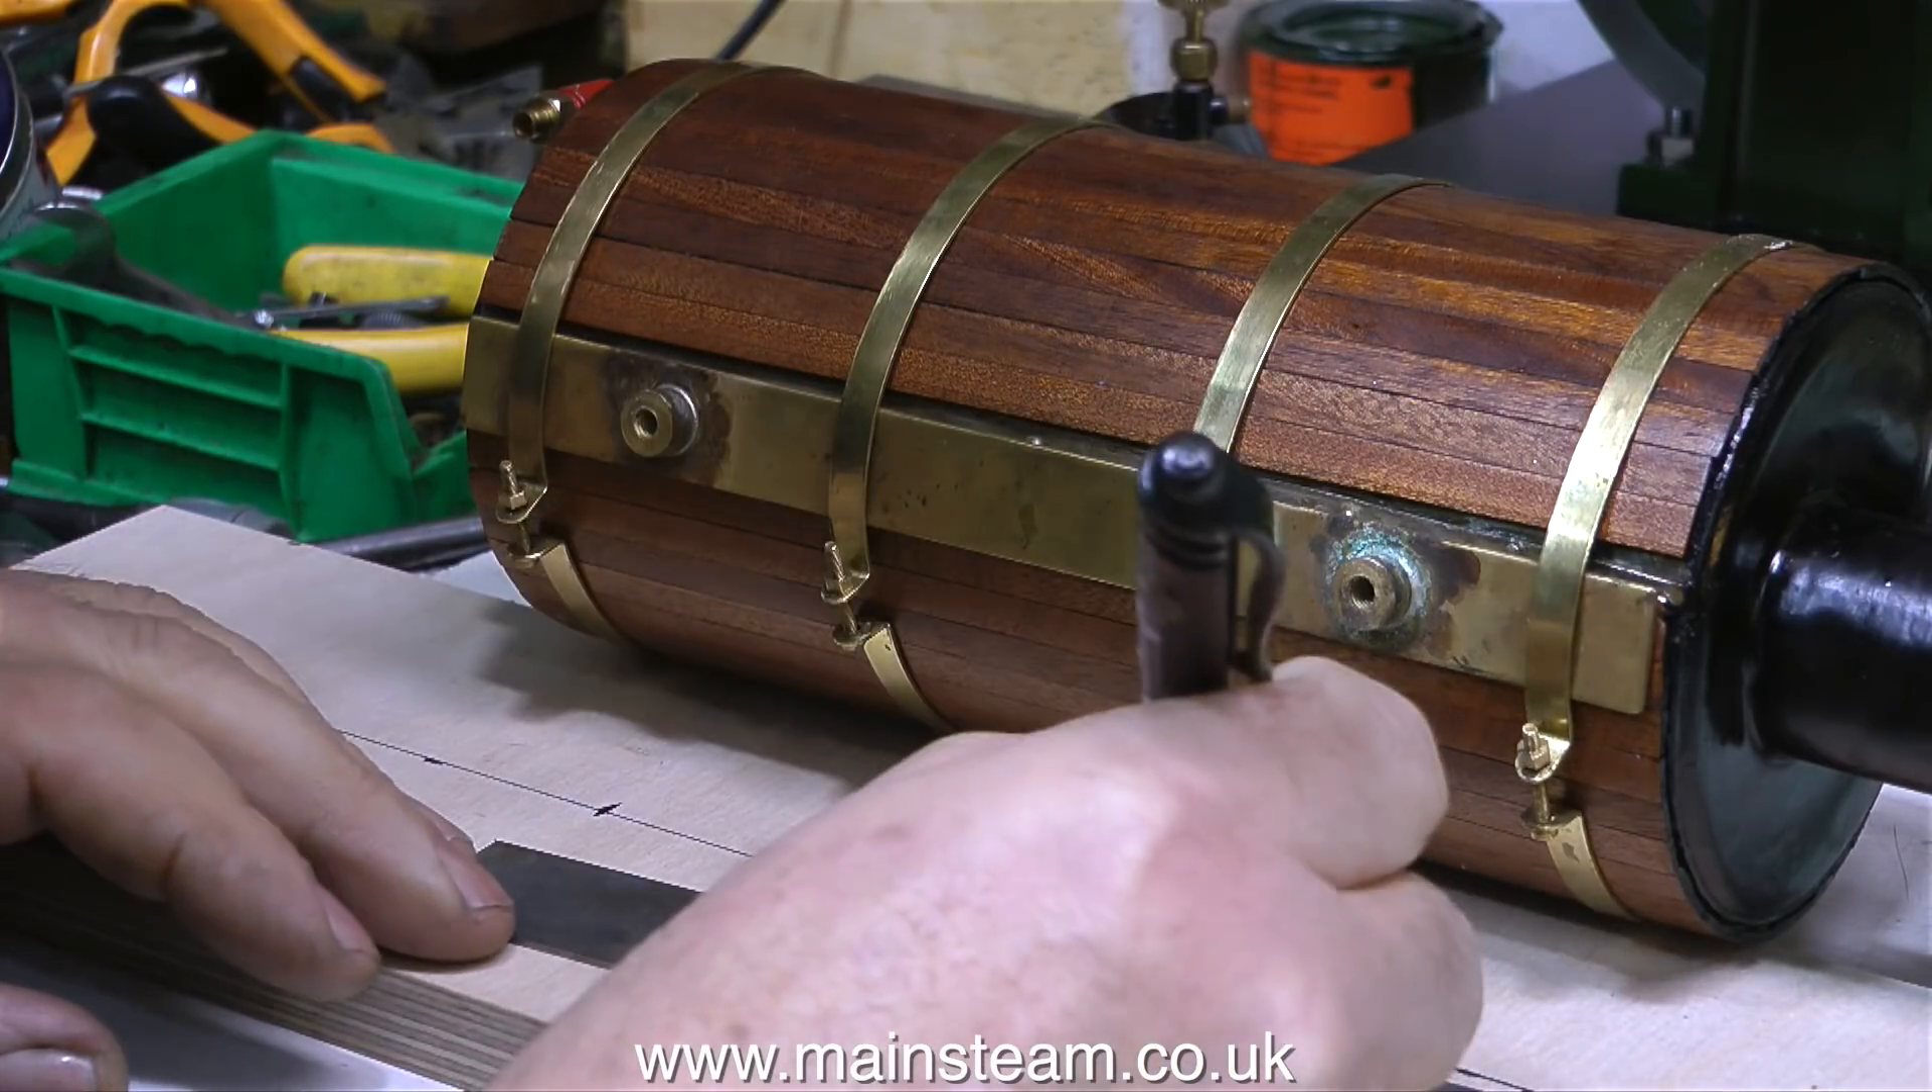The brass strip with the two threaded bosses silver soldered to it is mounted to the boiler using the boiler bands and it seems to be okay.